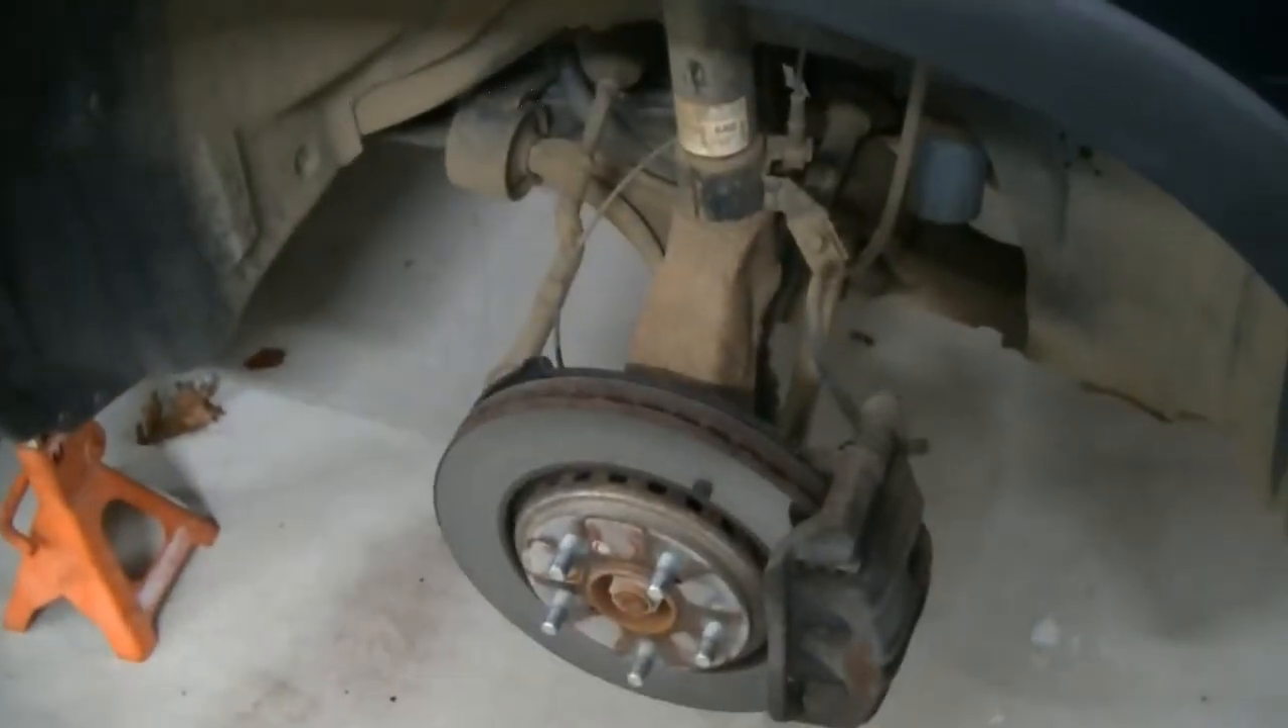So we got the front wheels off.